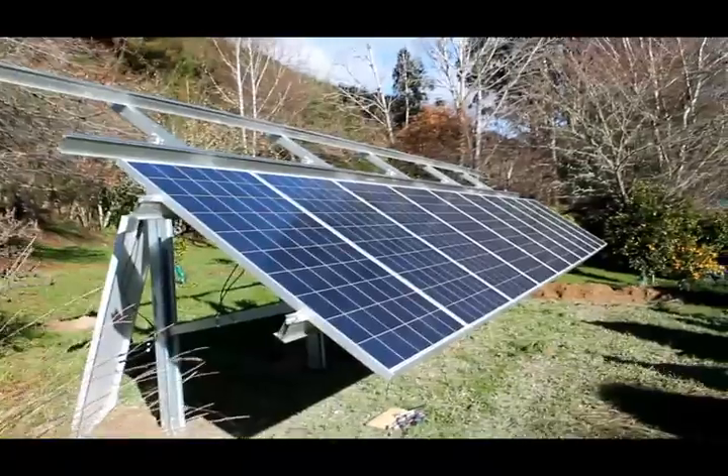So you can see the panels there laid nicely across those bottom two rails.